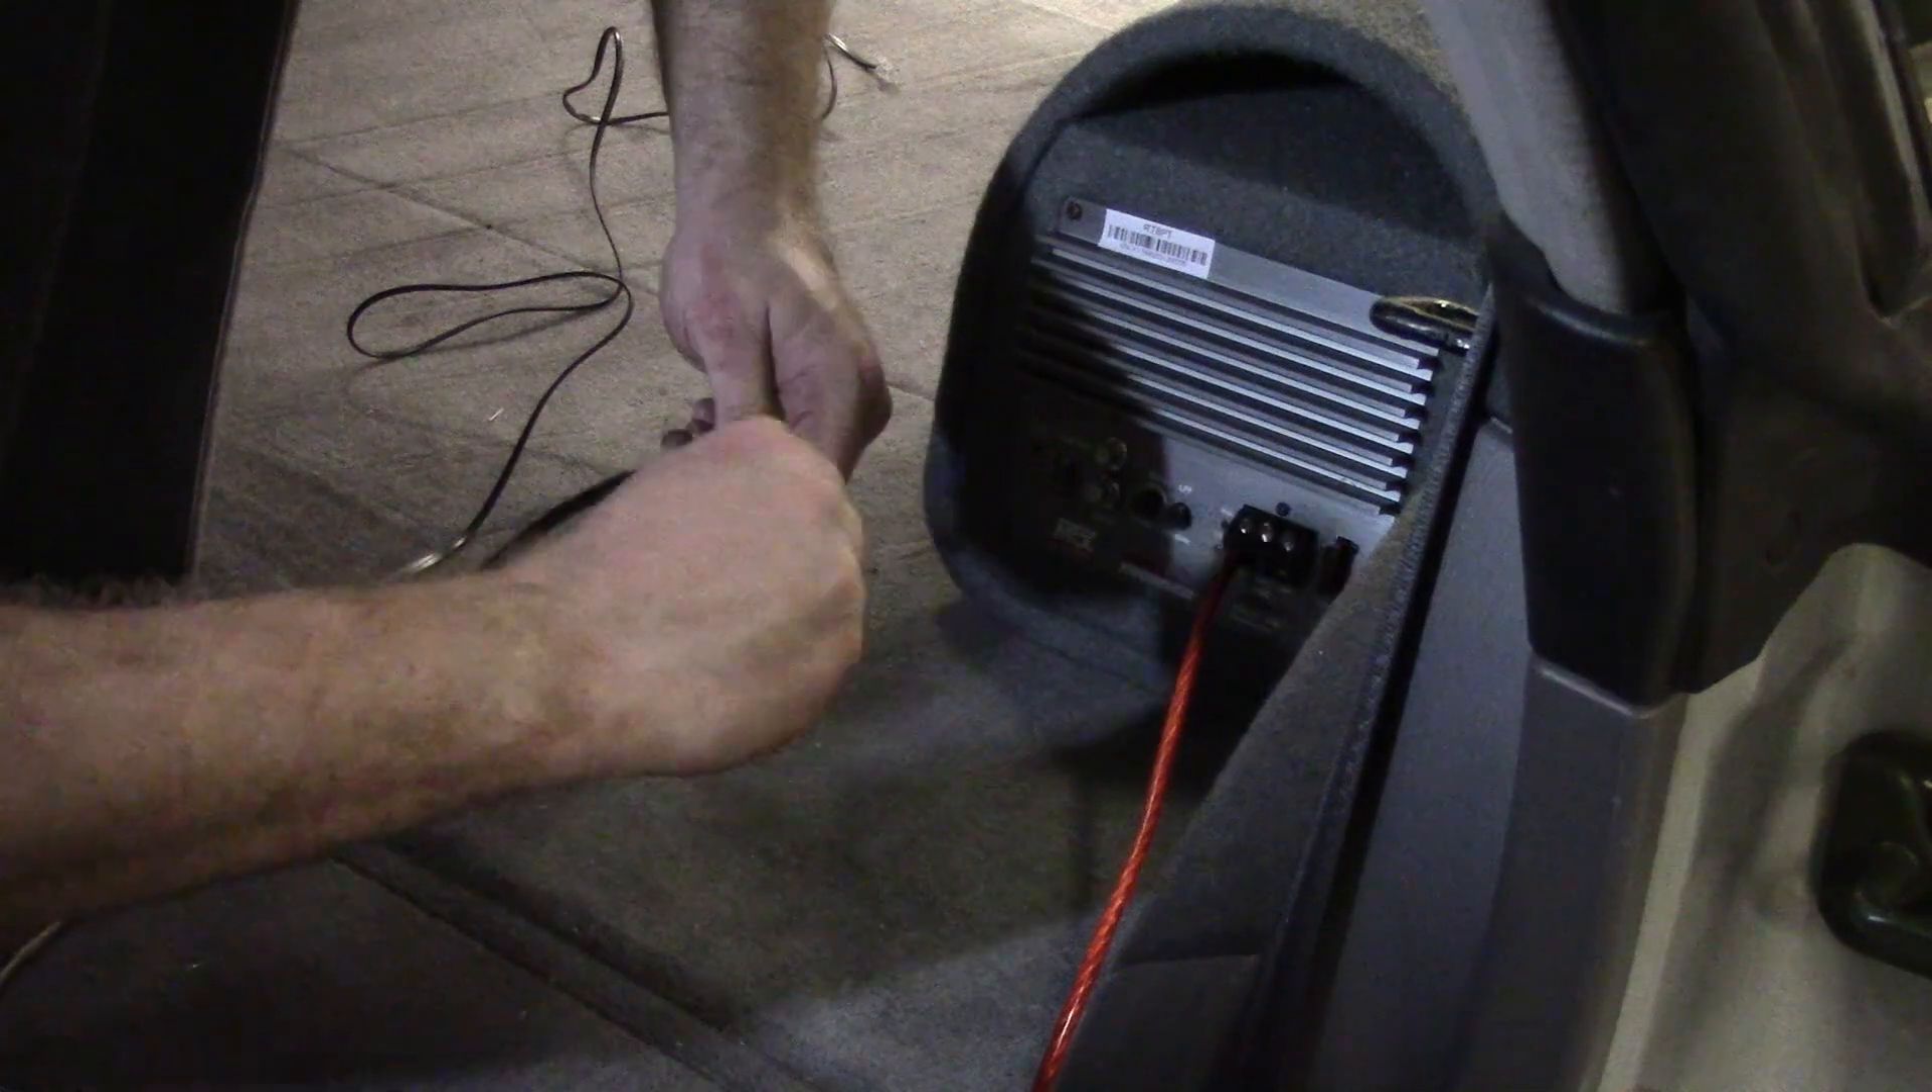So we've already got our positive connected.